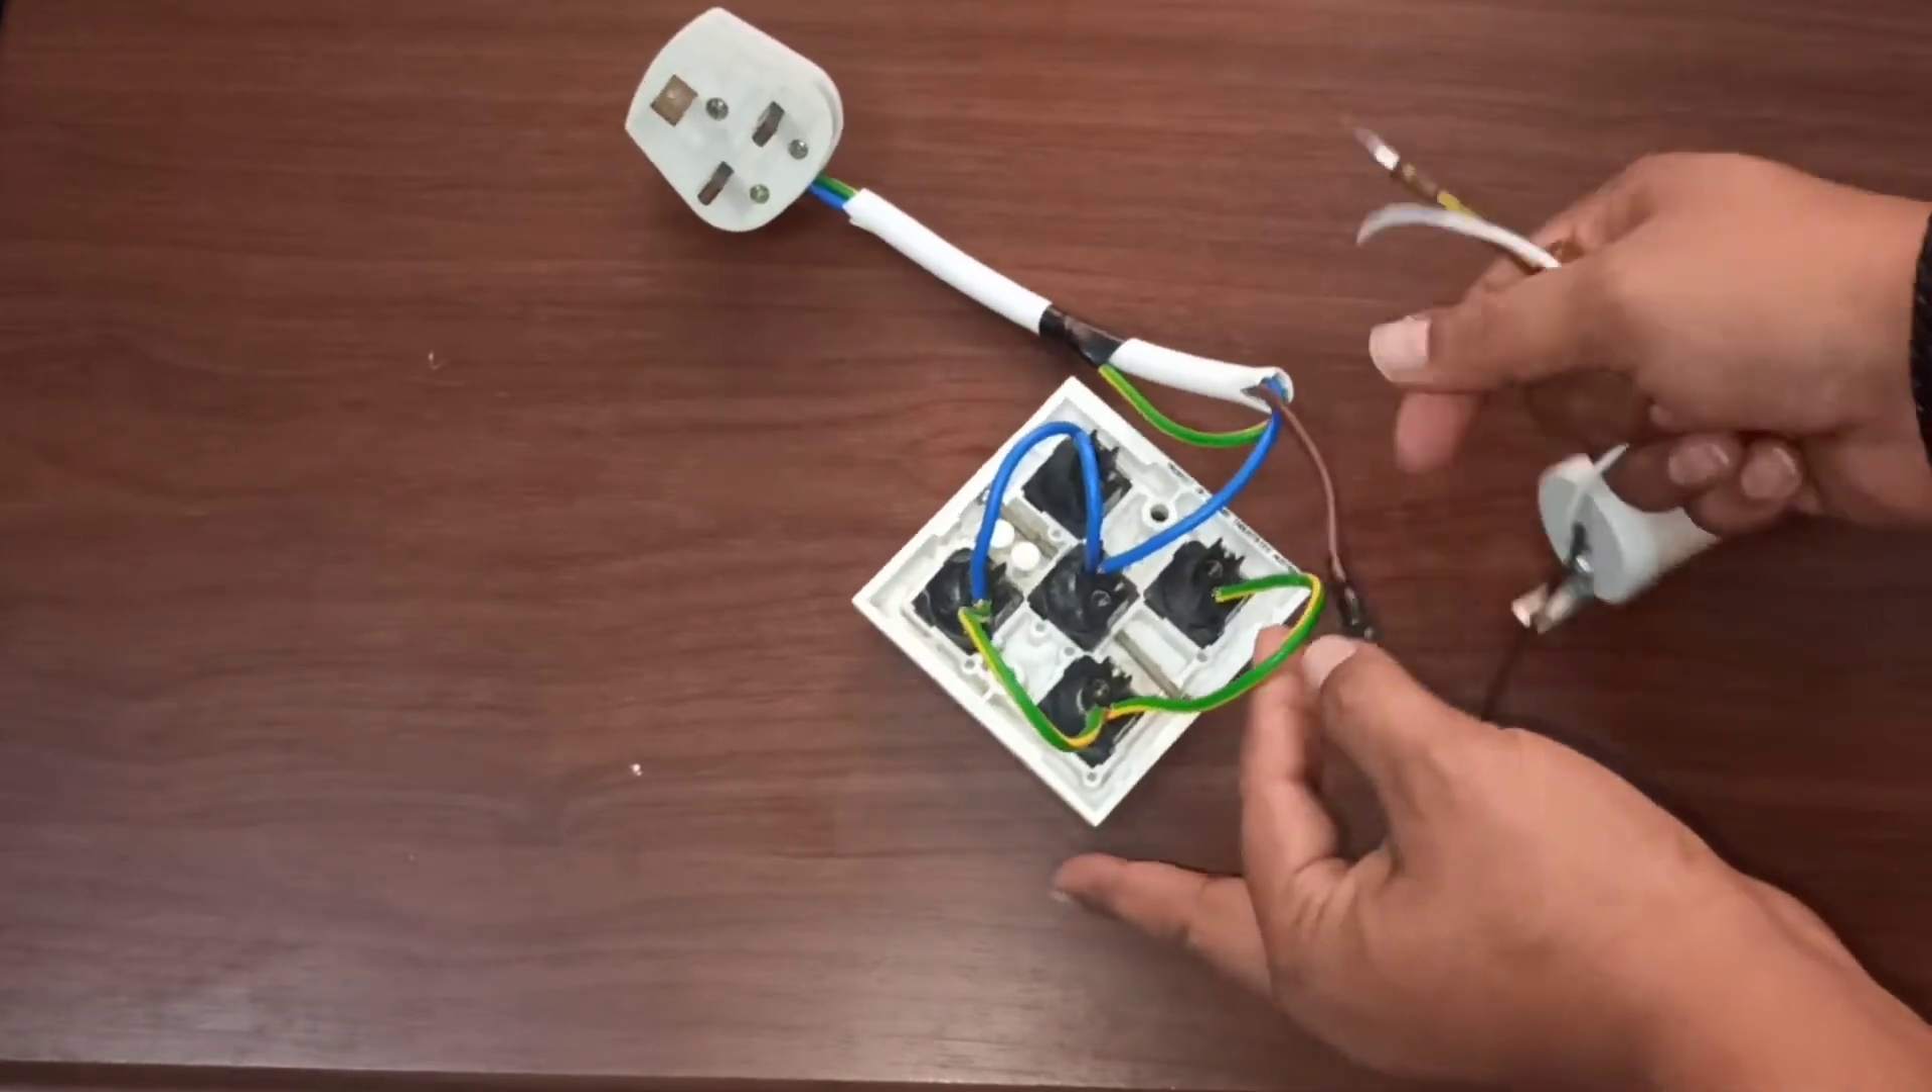तो मैंने यह वाइरिंग कर लिया है।